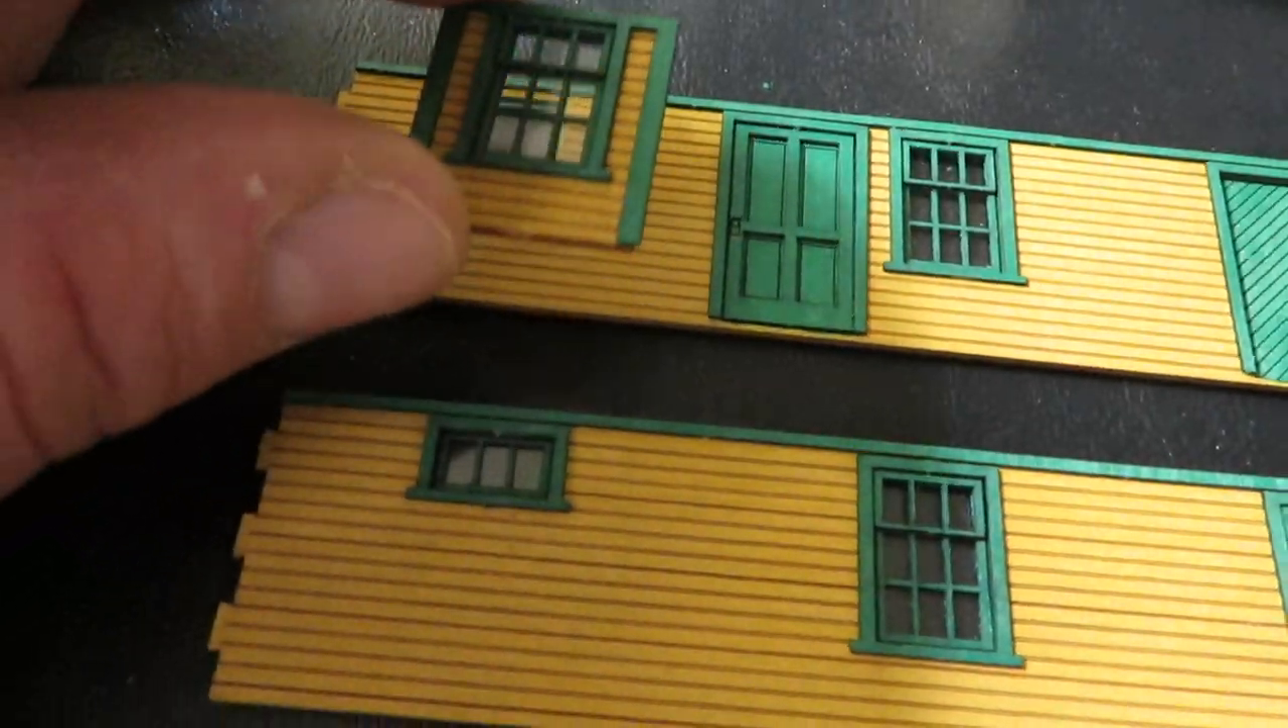So I have all my trim in, and I think it looks amazing.